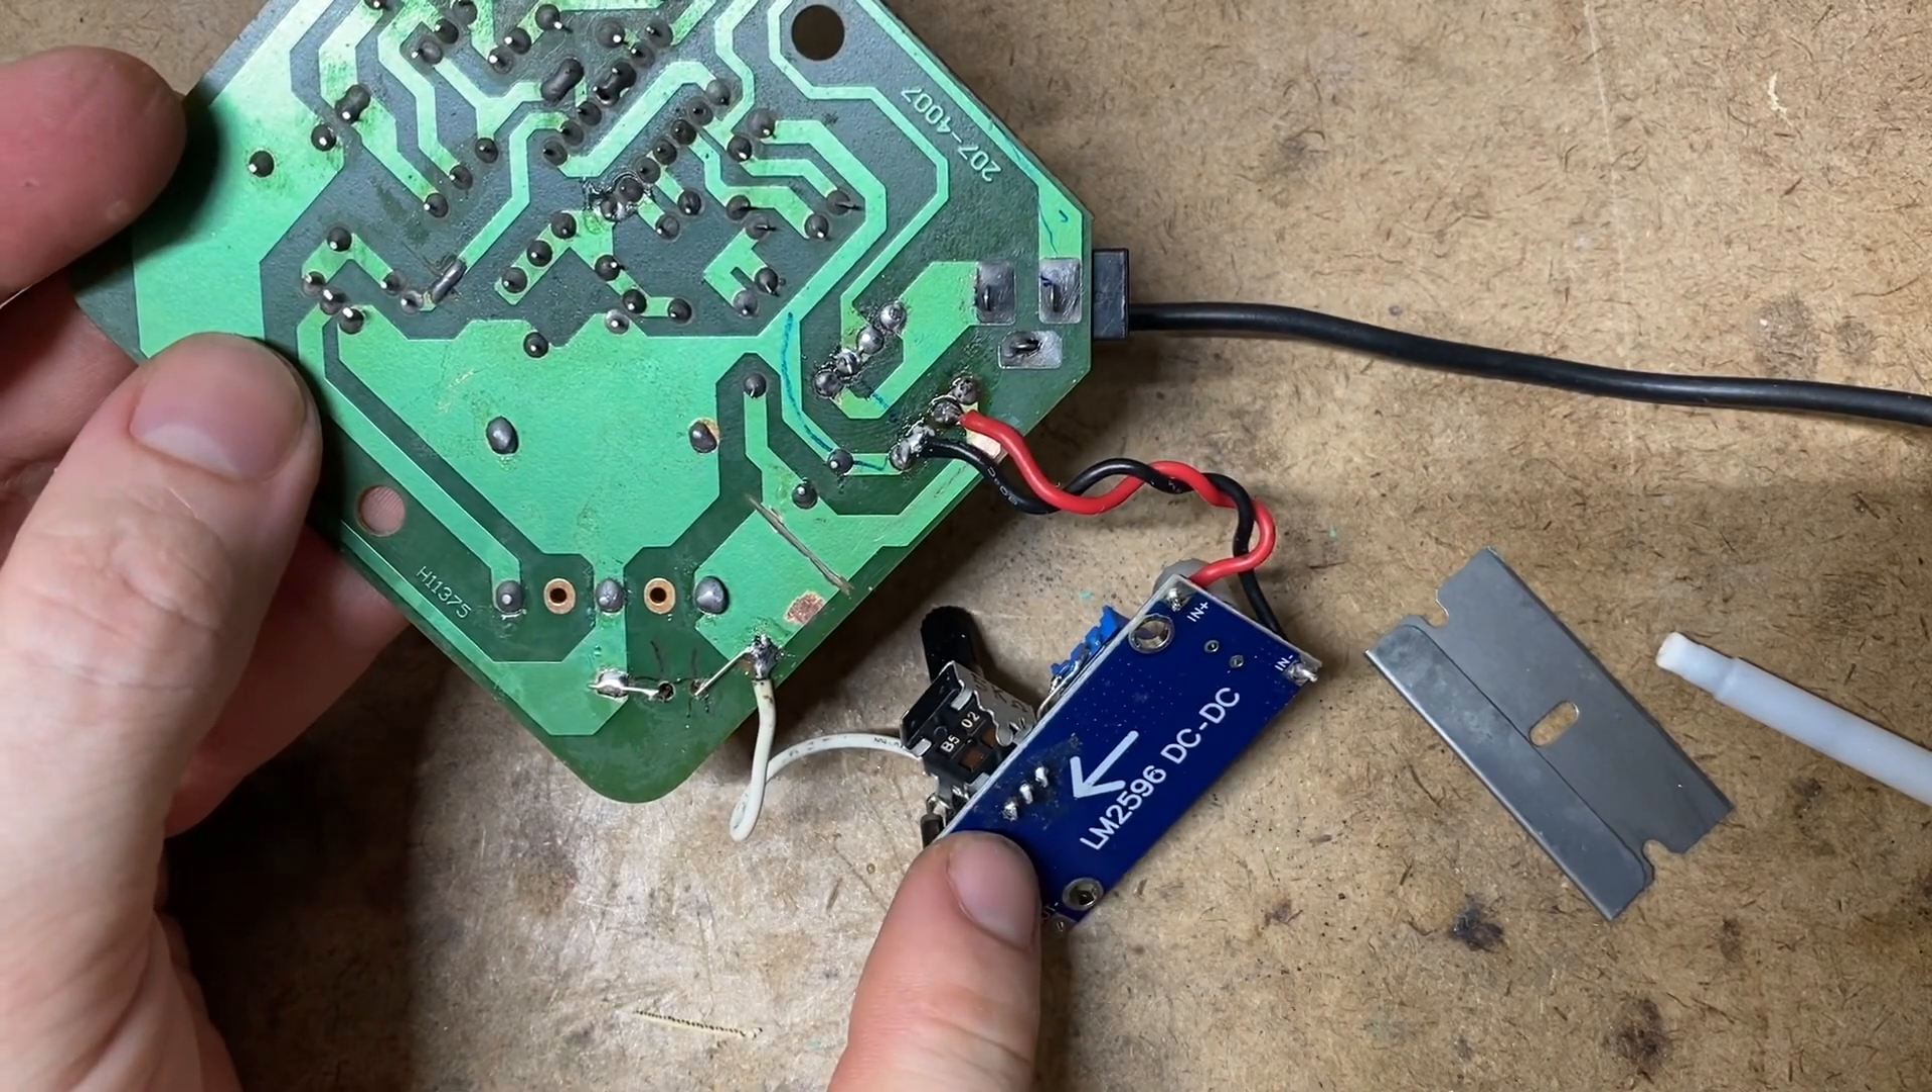Leads are extended buck converter is connected again and that should be everything.